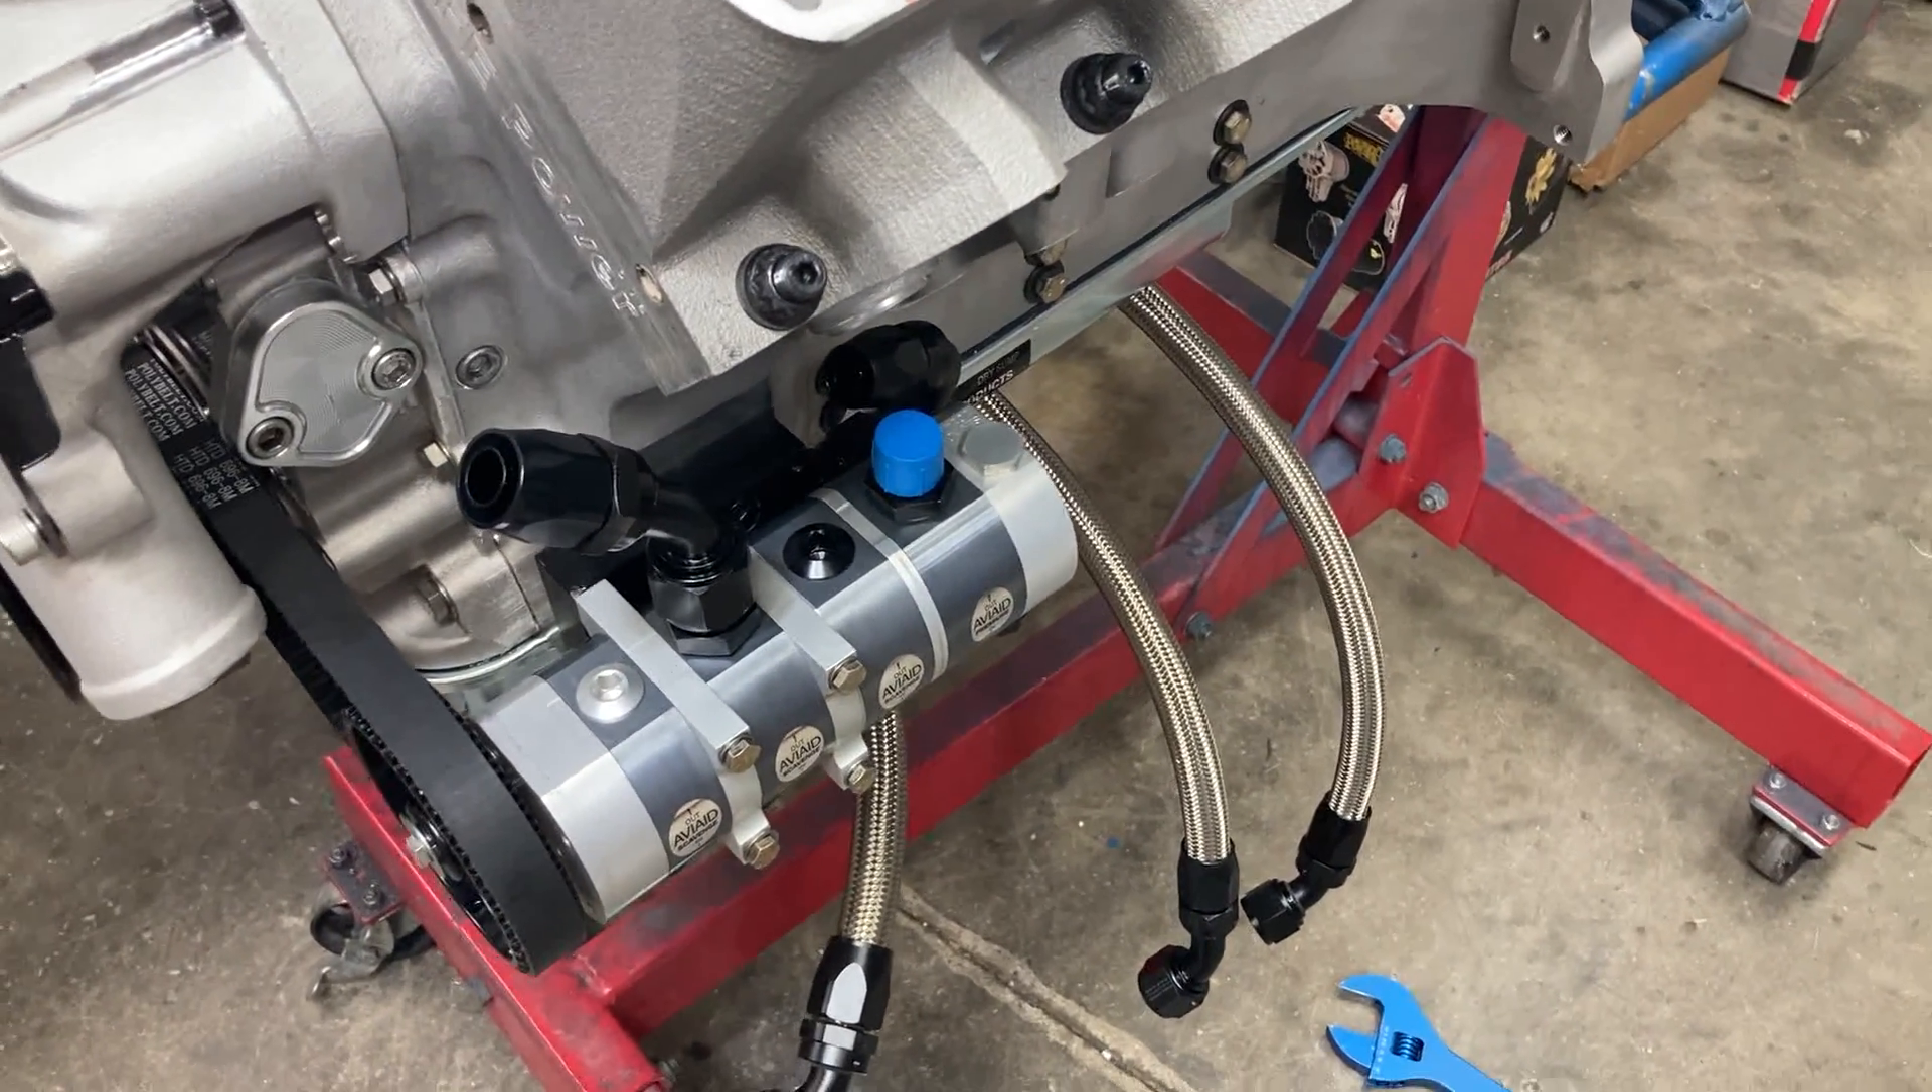Now we've got our three, uh, hoses made up from our scavenge points on our oil pan.